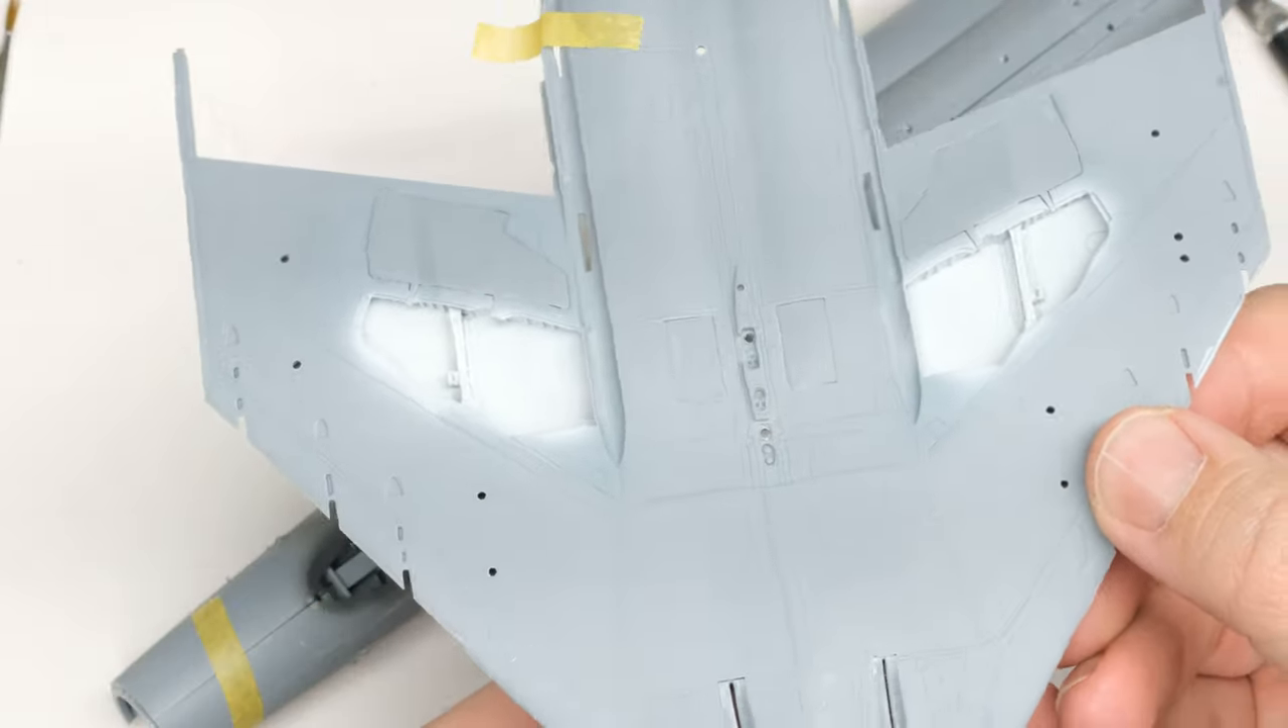And we've got the gear bays installed.